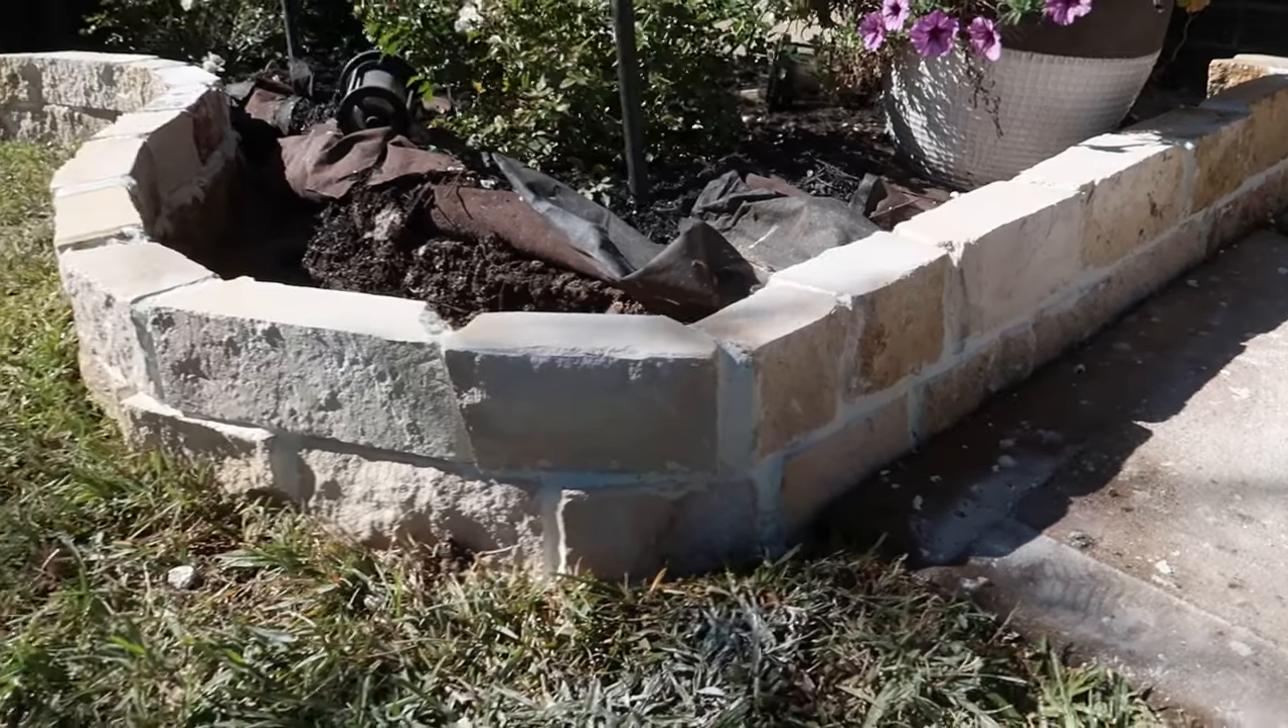Having to raise it up and add stones instead of leaving it on the floor, this garden bed looks like a whole new thing.